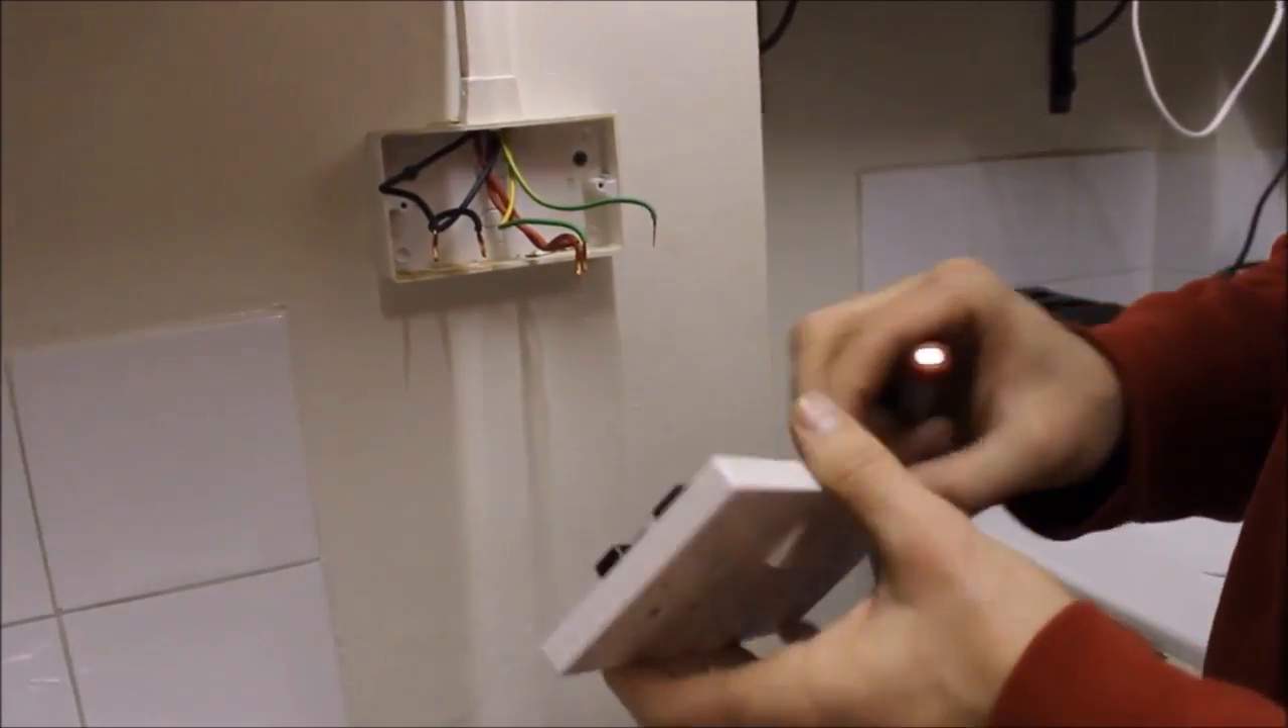Okay so all the cables are out.